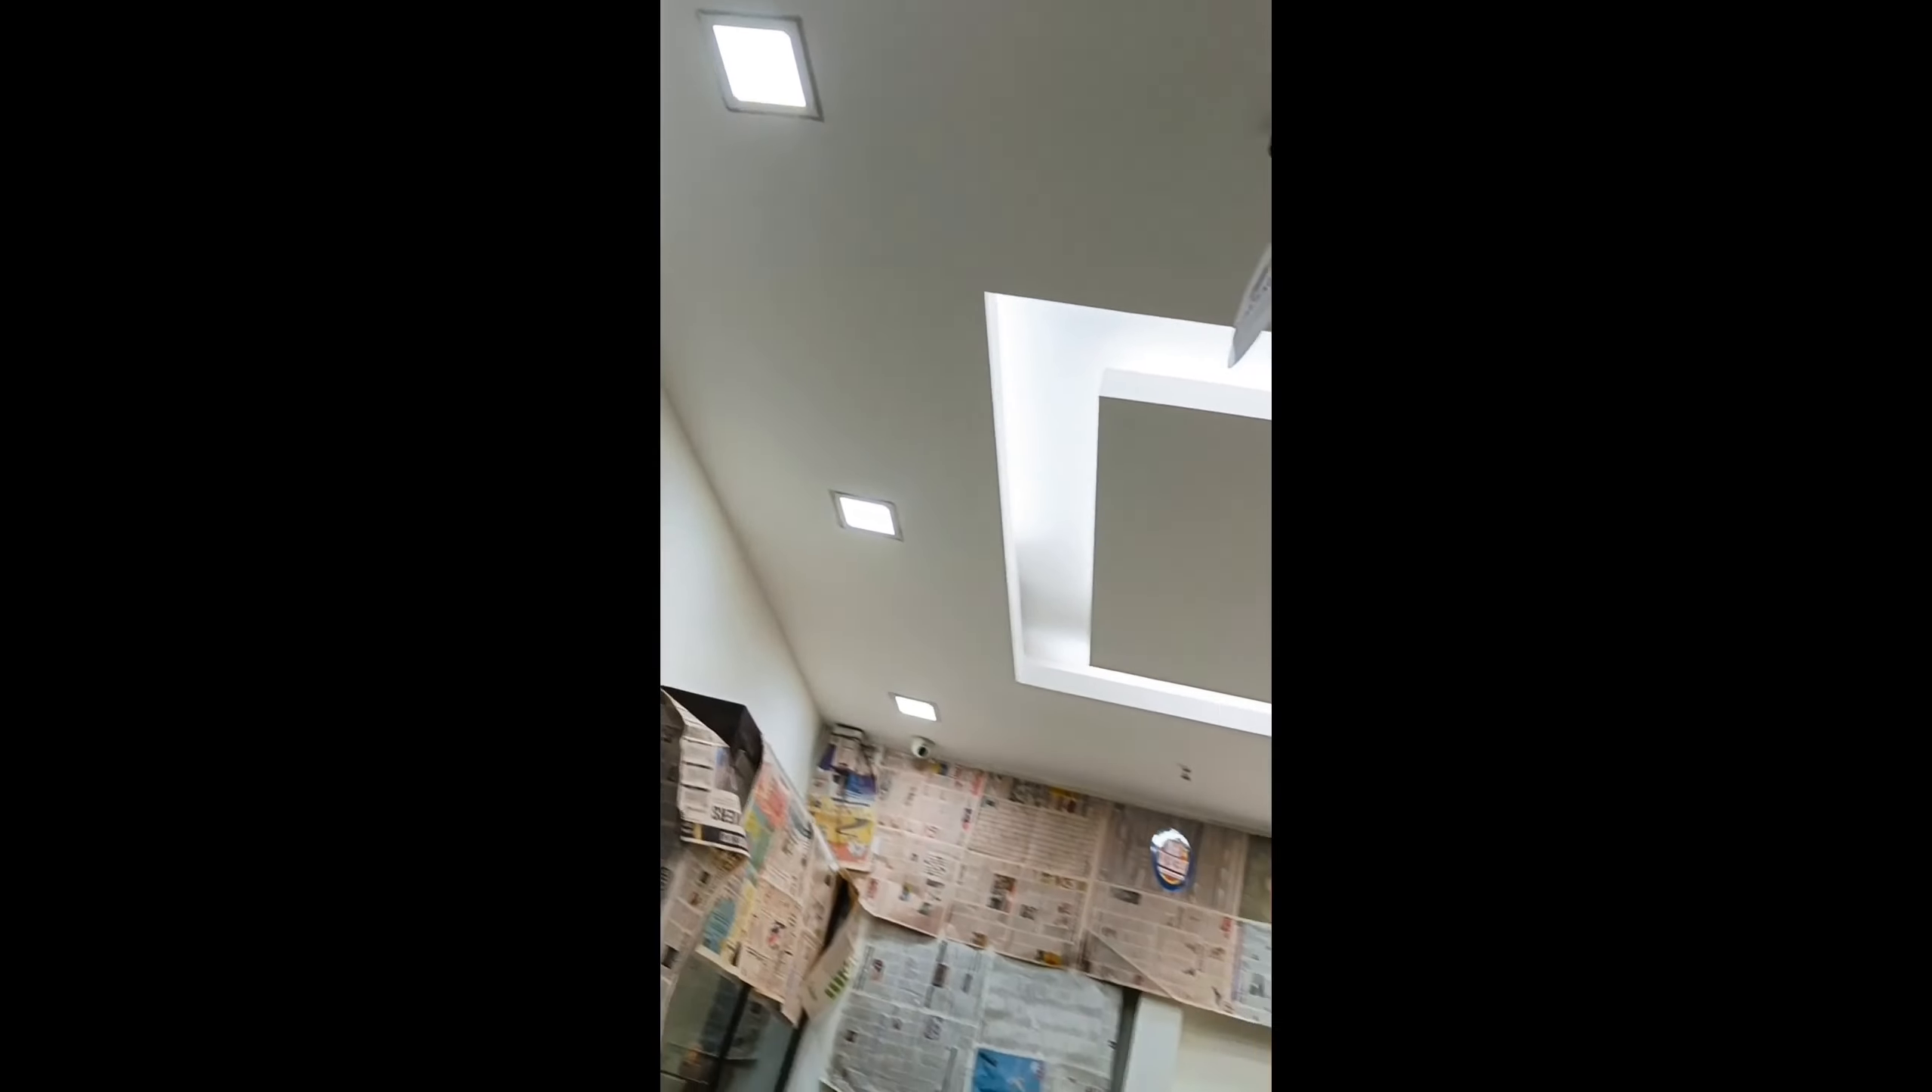यहां पर सारे यहां पर ceiling में हमने light को fitting कर दिया है।